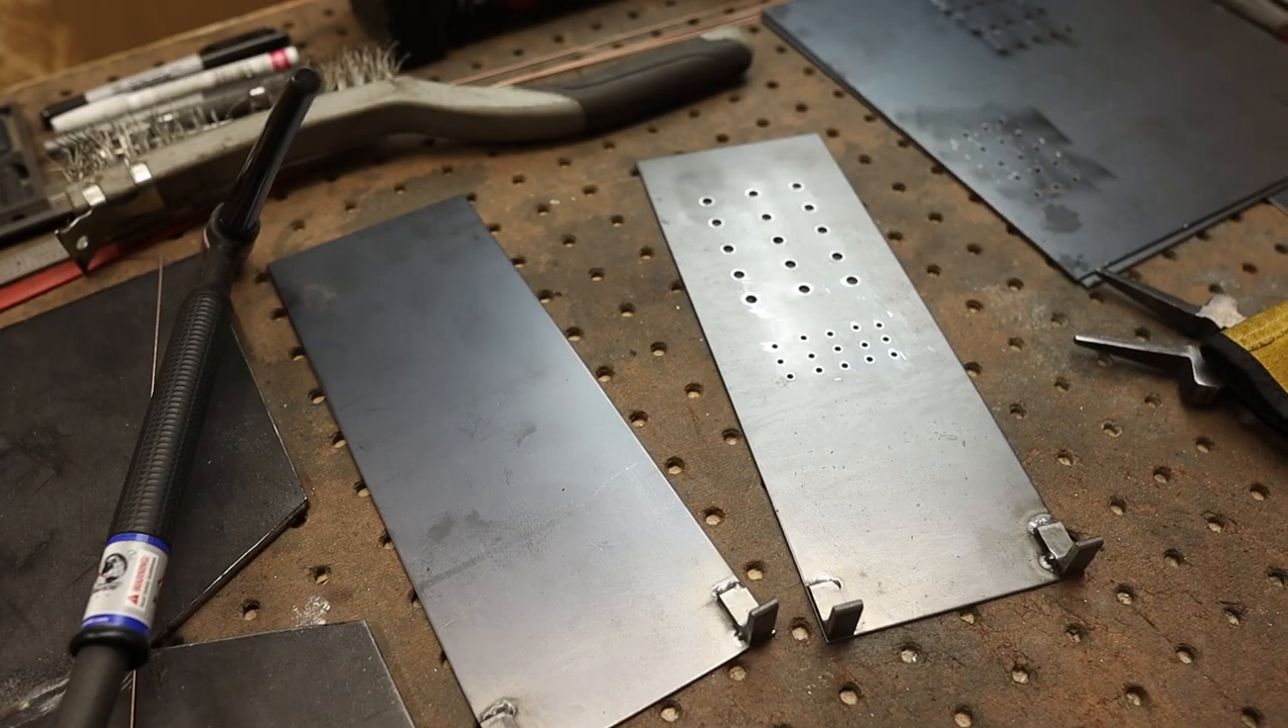First part of the welding sequence here I welded on these little tabs here and this is what will retain the faceplate.